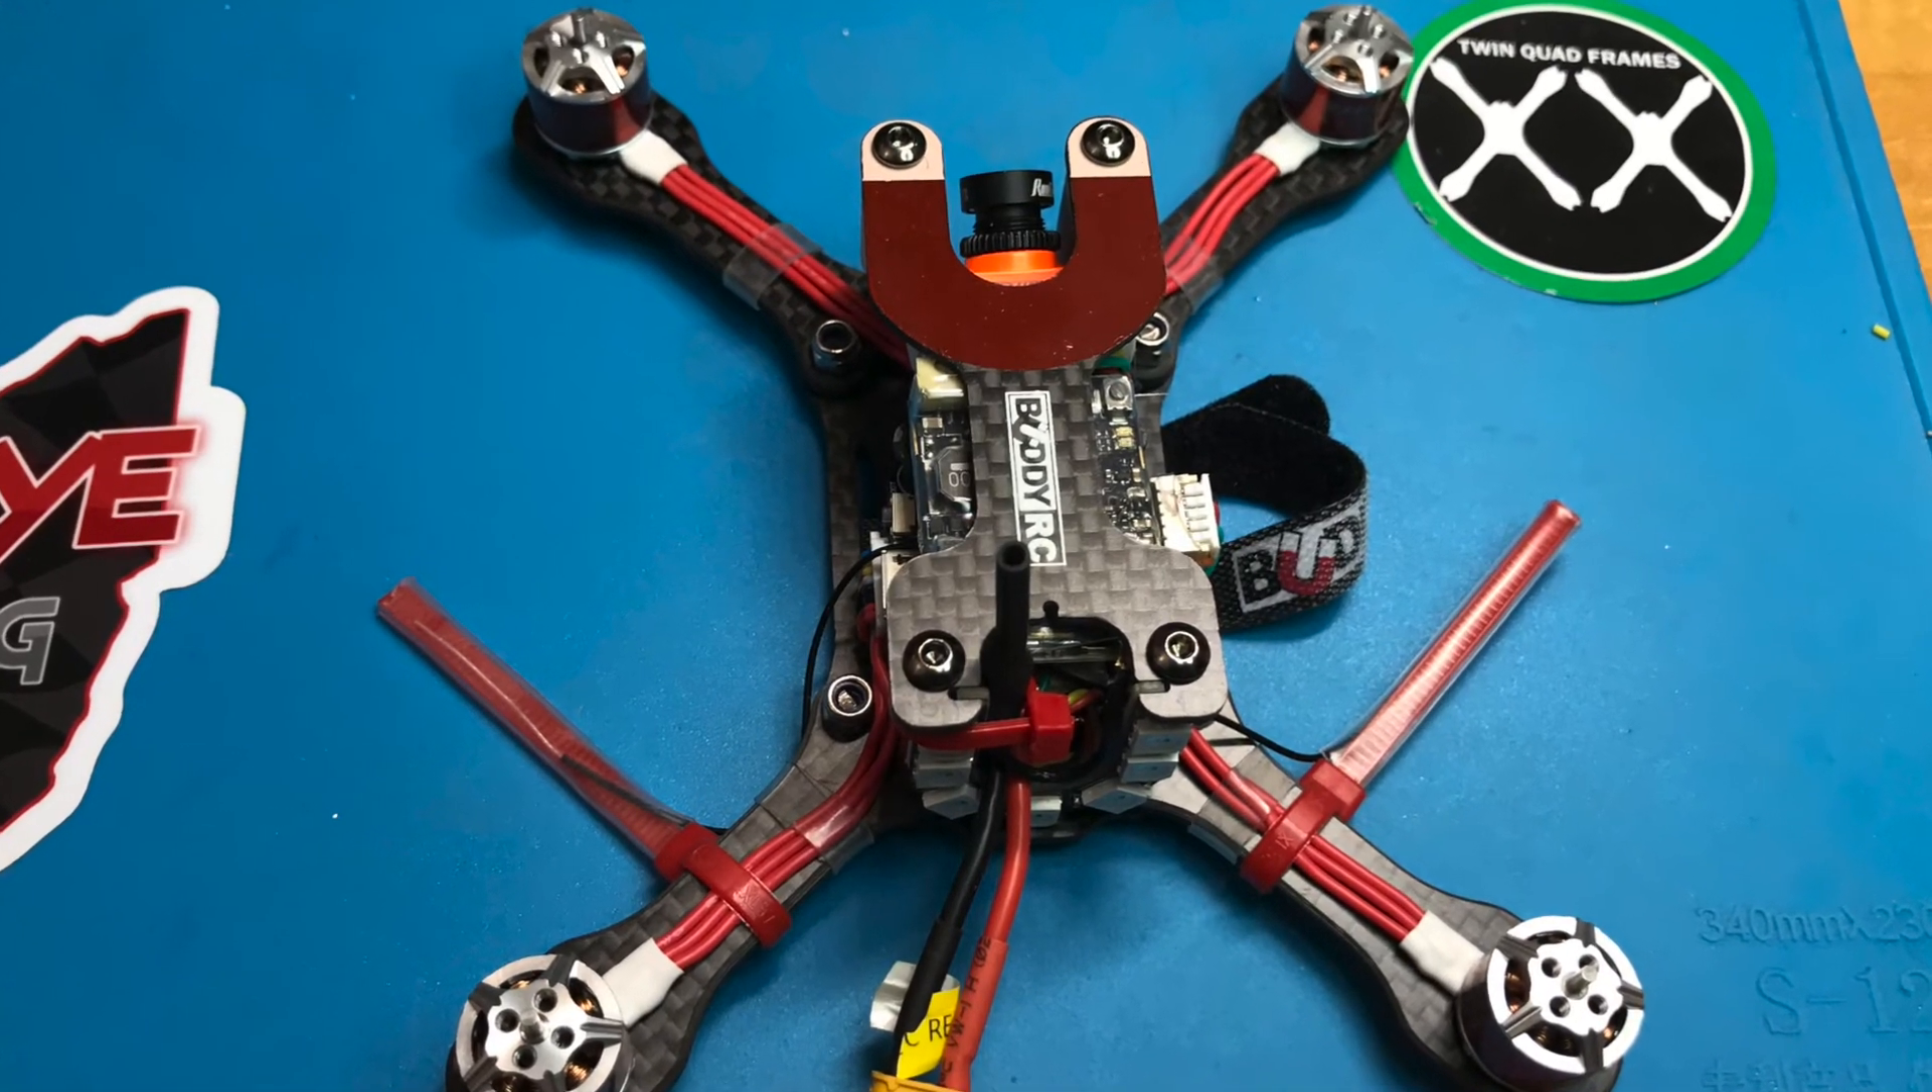You can see how I've got the zip ties on the back arms with the zip tie aiming forward.